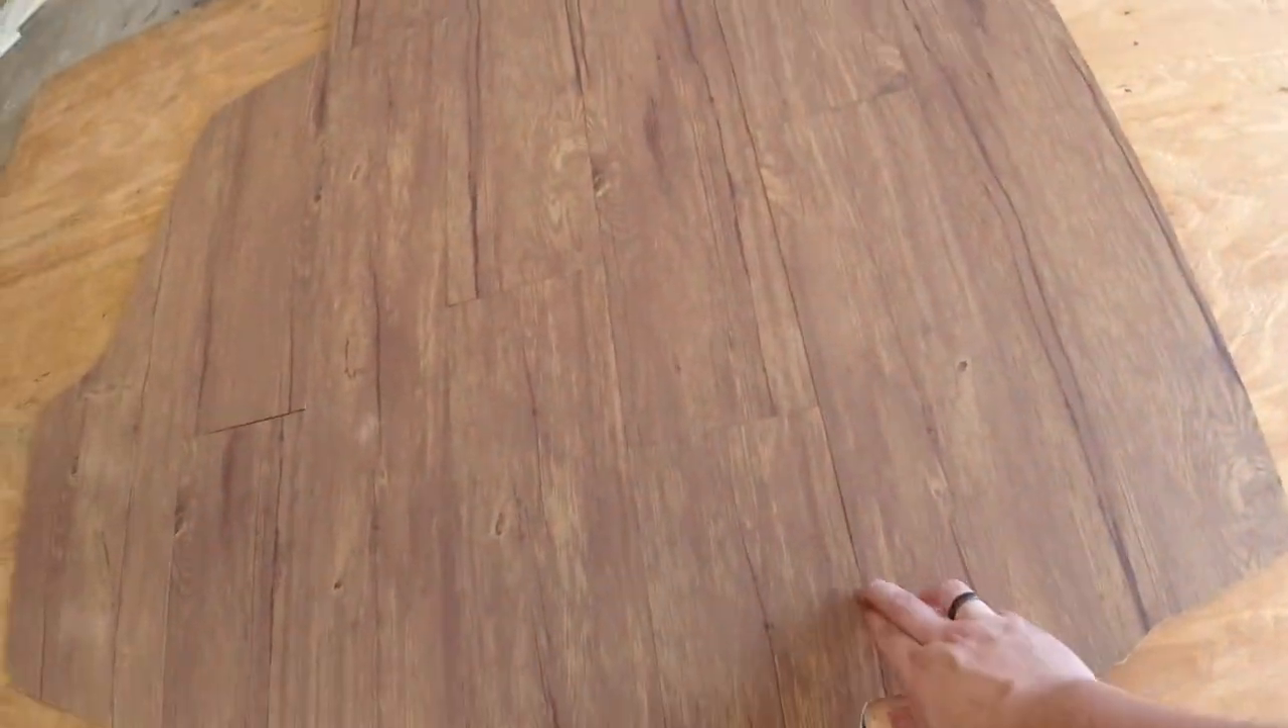Alright guys, so I got the floor completely on the backing over here.